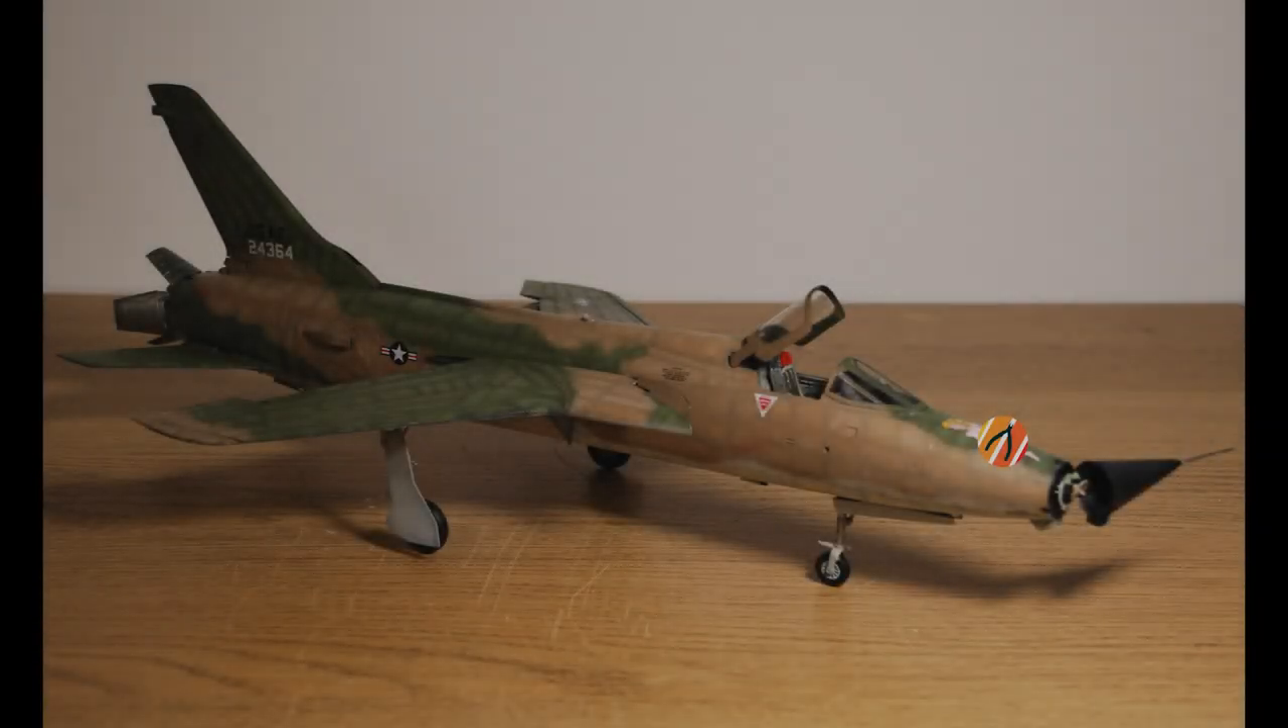And with the final bit of the canopy put on, this model was finished.